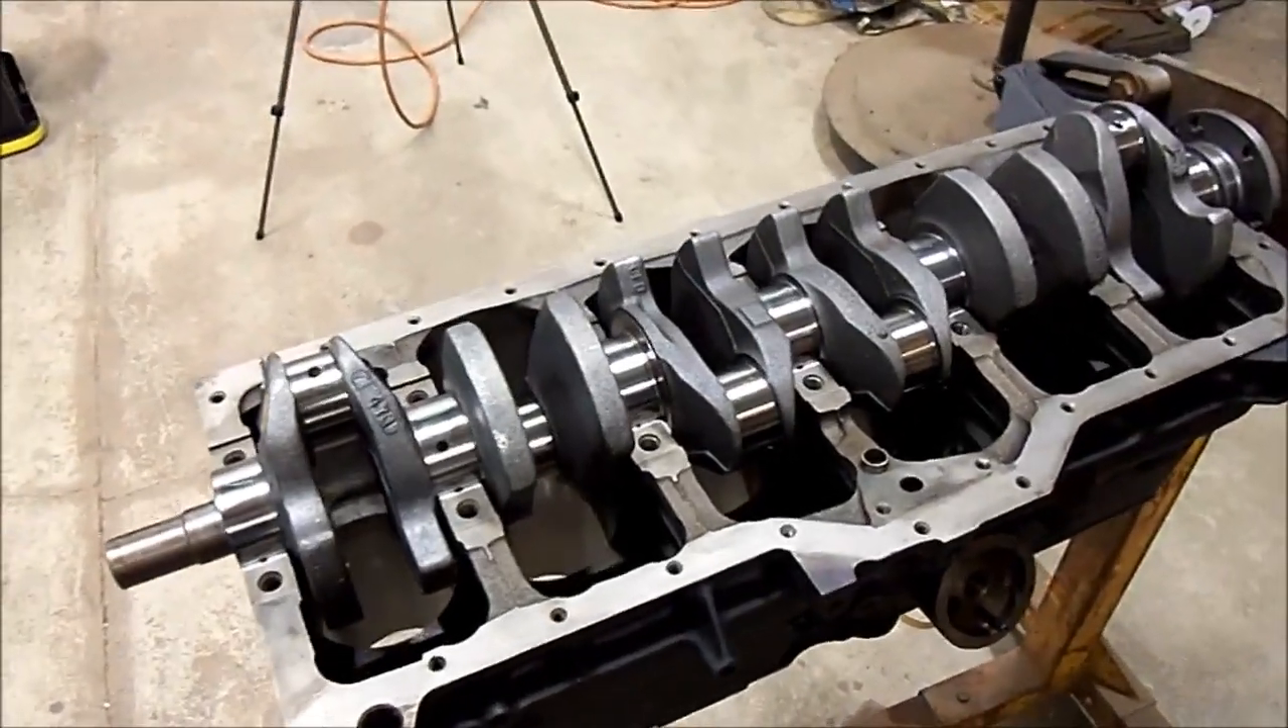So, now we've got the crankshaft in.